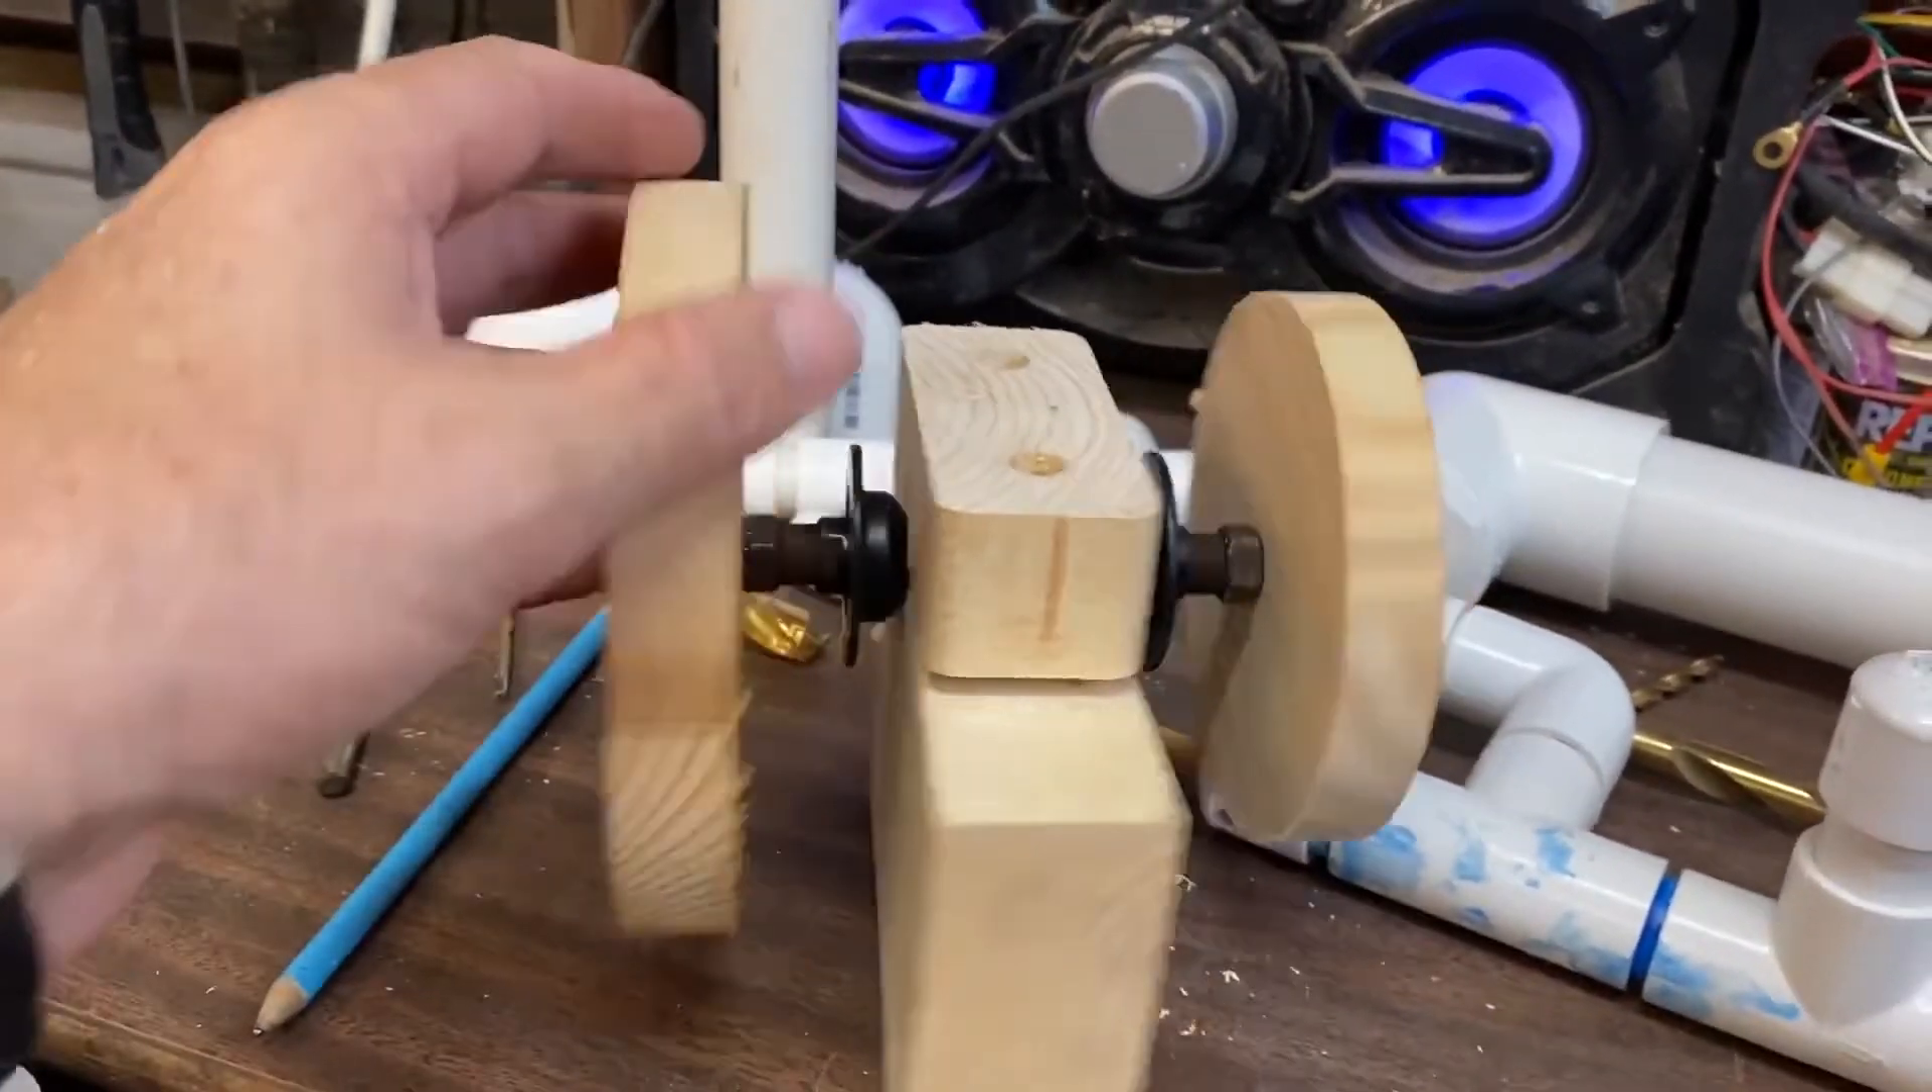I've just made a little pillow block, so to speak, out of a 2x4 and mounted it.